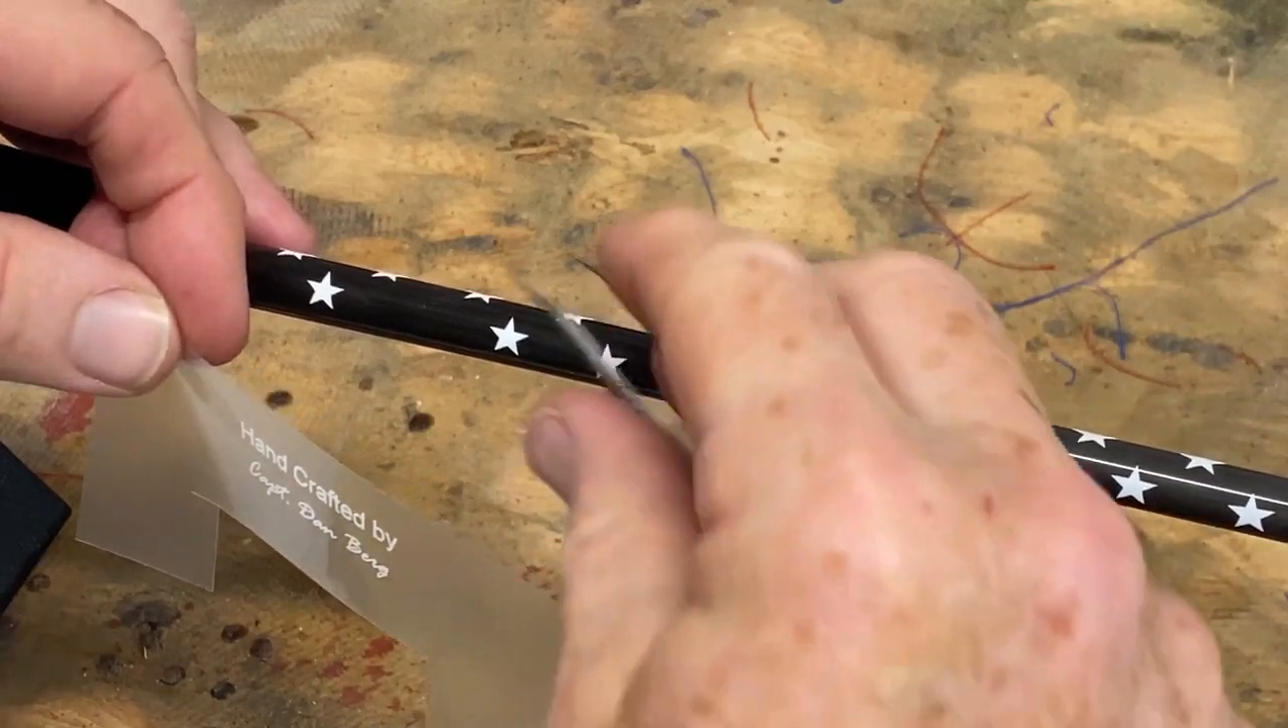I already installed or adhered the self -adhesive vinyl stars.